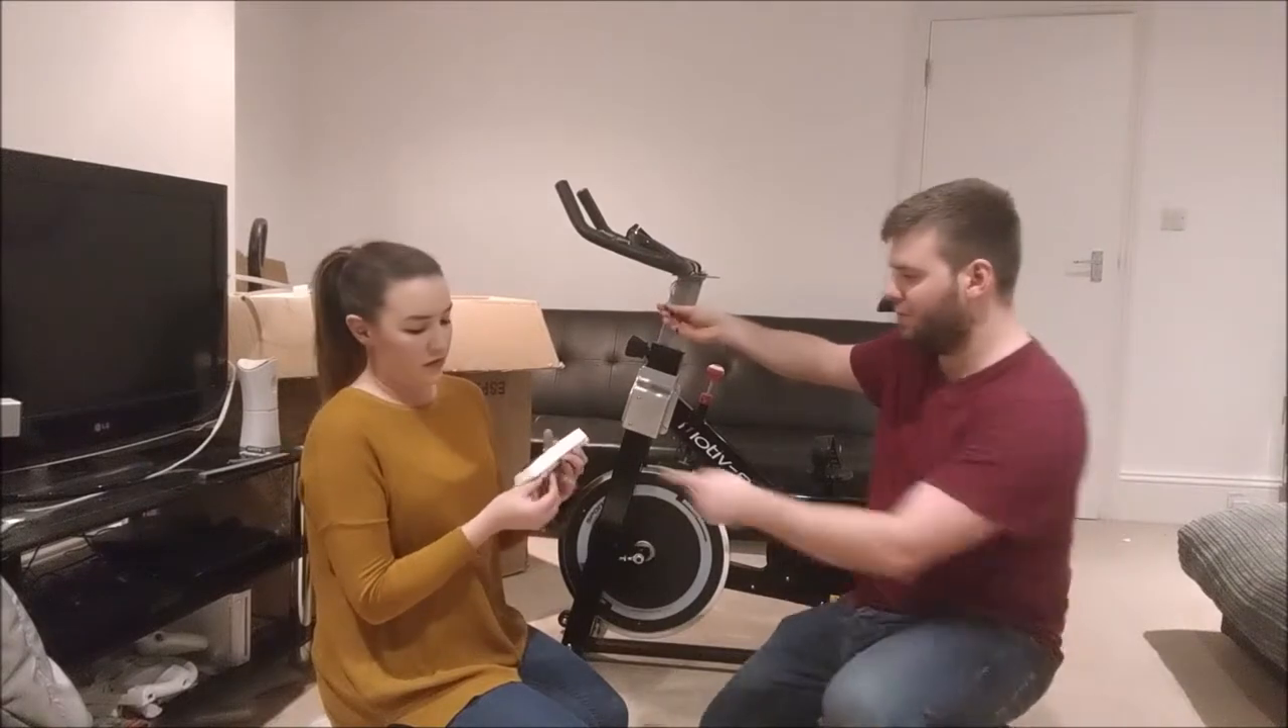So now we've got the handlebars on.